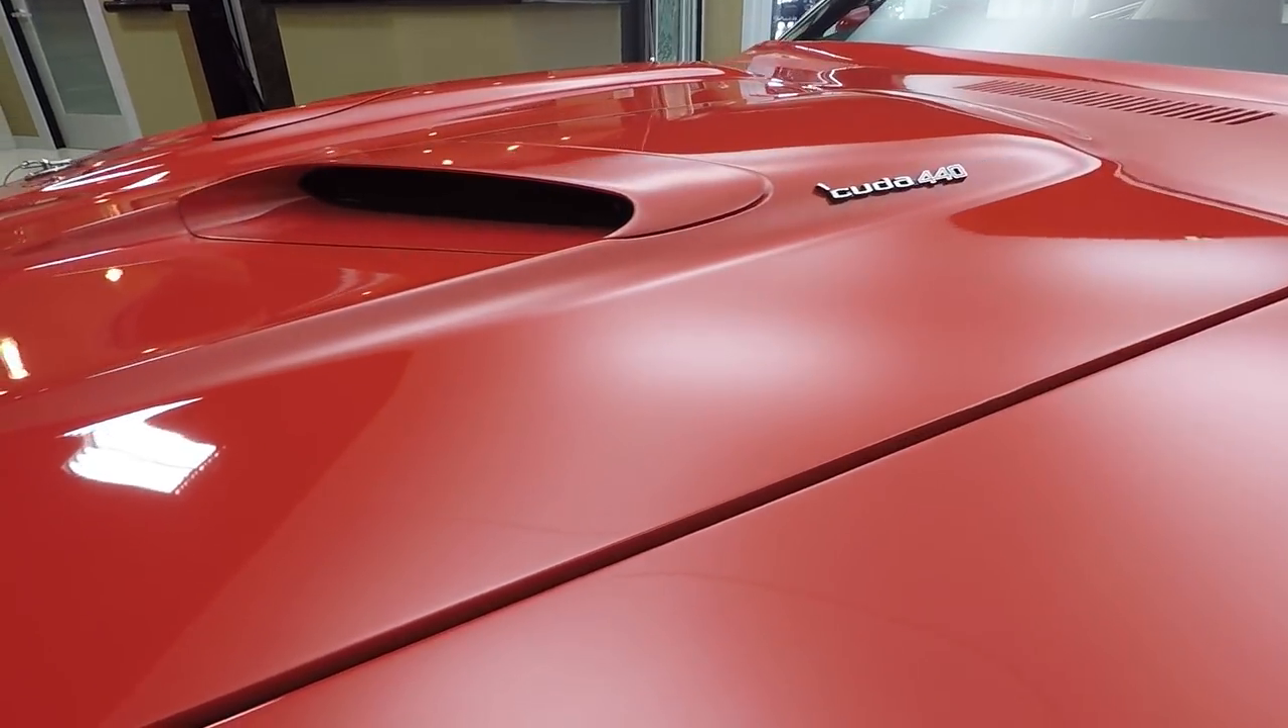I'll tell you what, that hood's lined up nice and flush. The line's nice and straight.